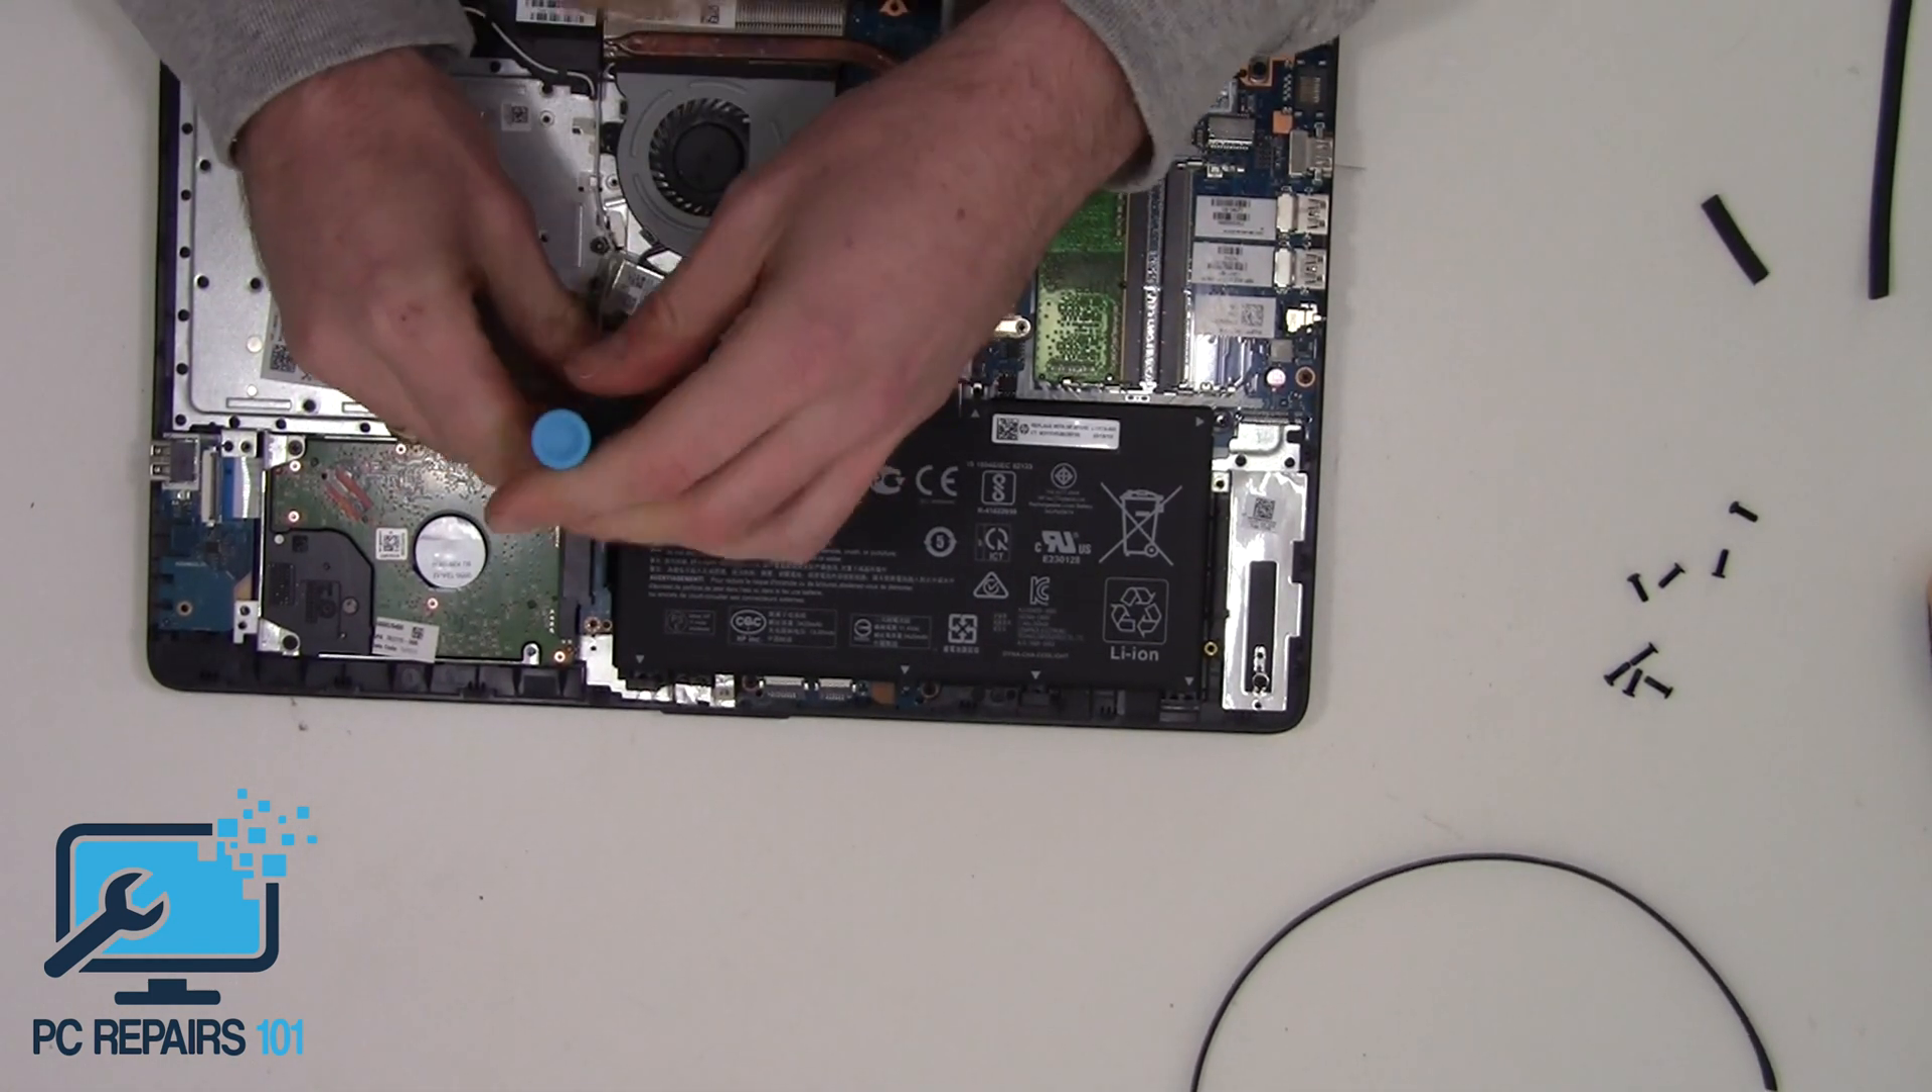Now we've exposed the uh internals of the laptop.